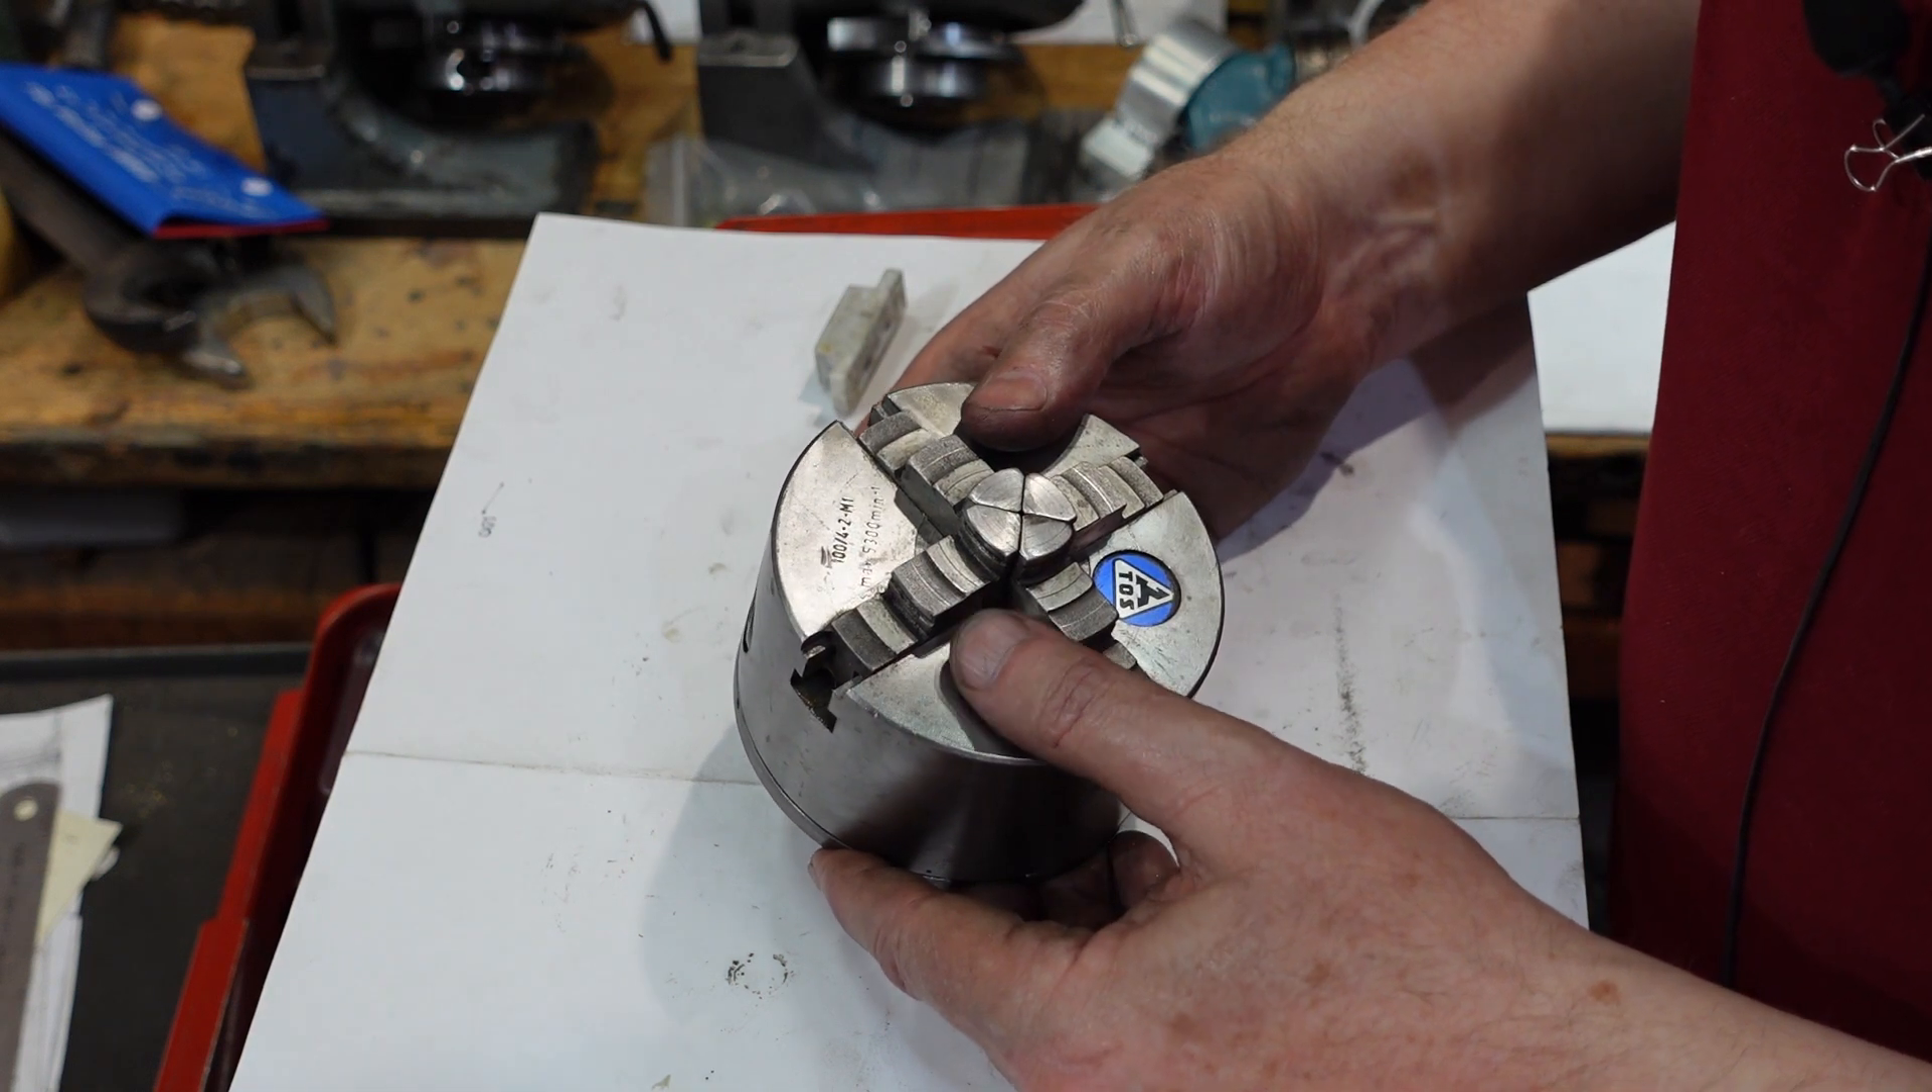So there you go that's the um that's the self-centering four jaw uh back together.